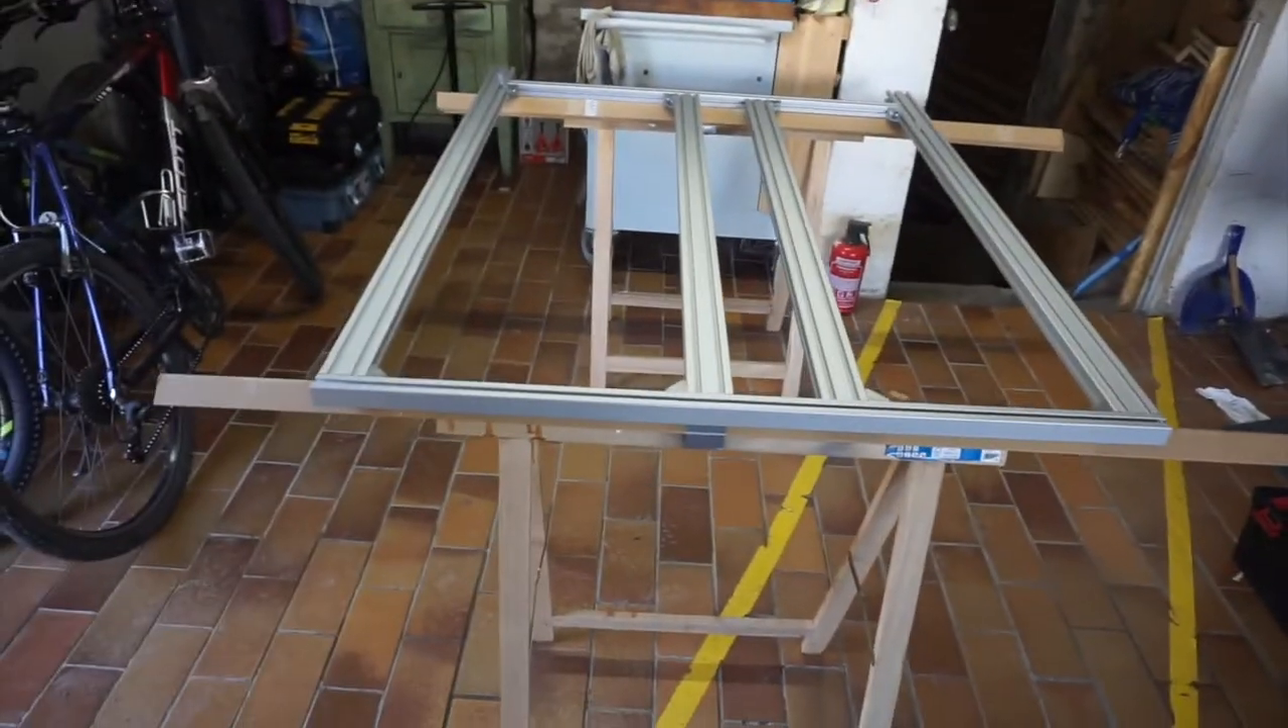Ich habe jetzt das Grundgerüst schon mal zusammengebaut.